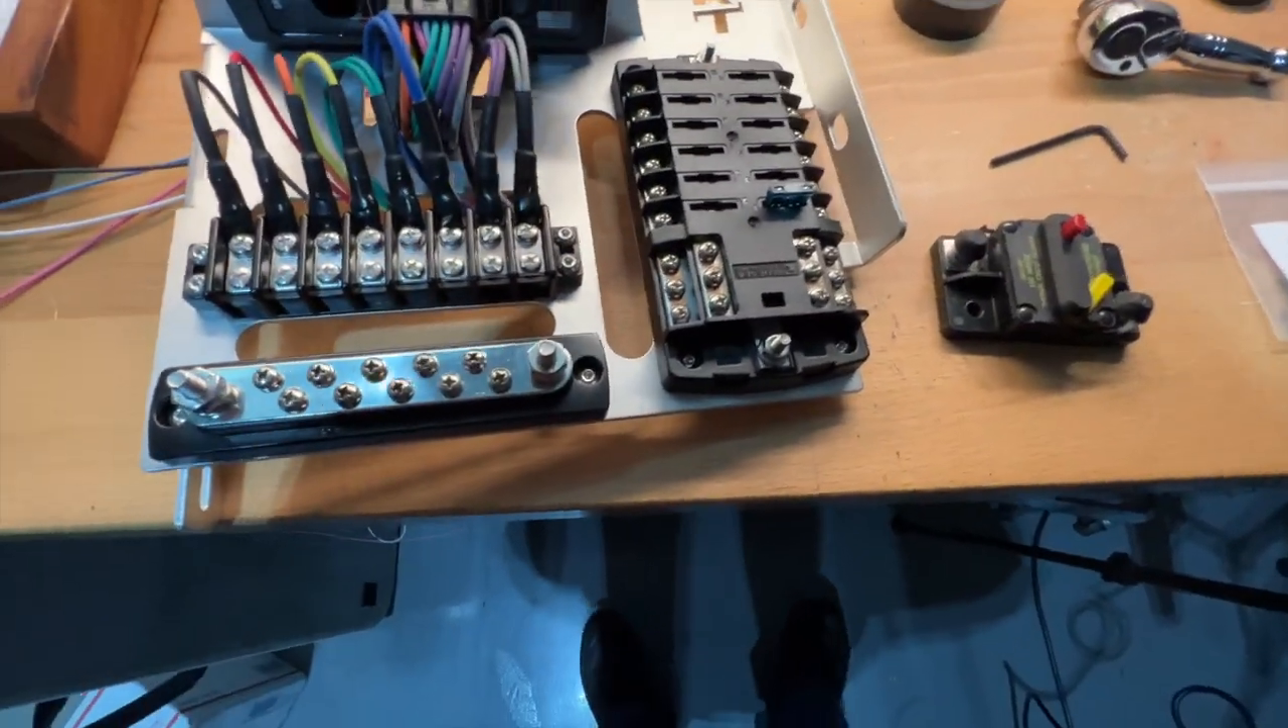The last component i believe other than wiring that we have to attach to the tray is the circuit breaker right here and it's going to go with this orientation just like this with these uh two slots here.